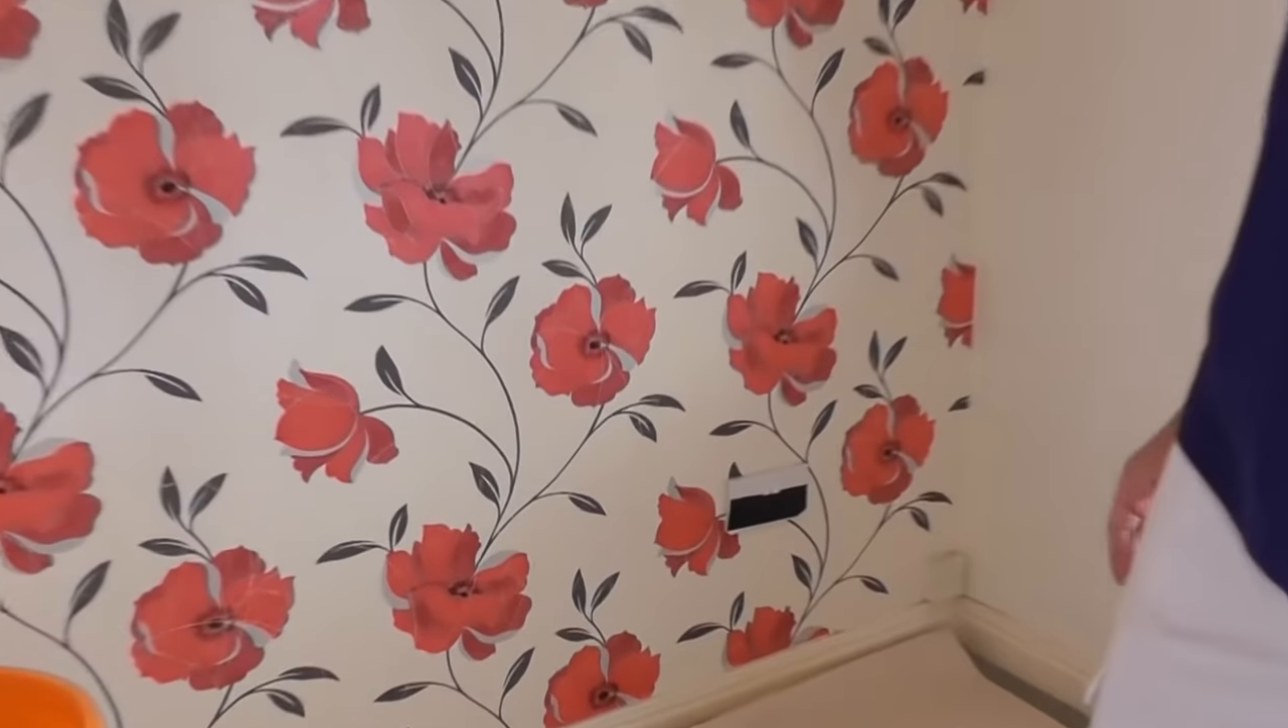I've also covered over the socket with a bit of waterproof duct tape to be on the safe side.